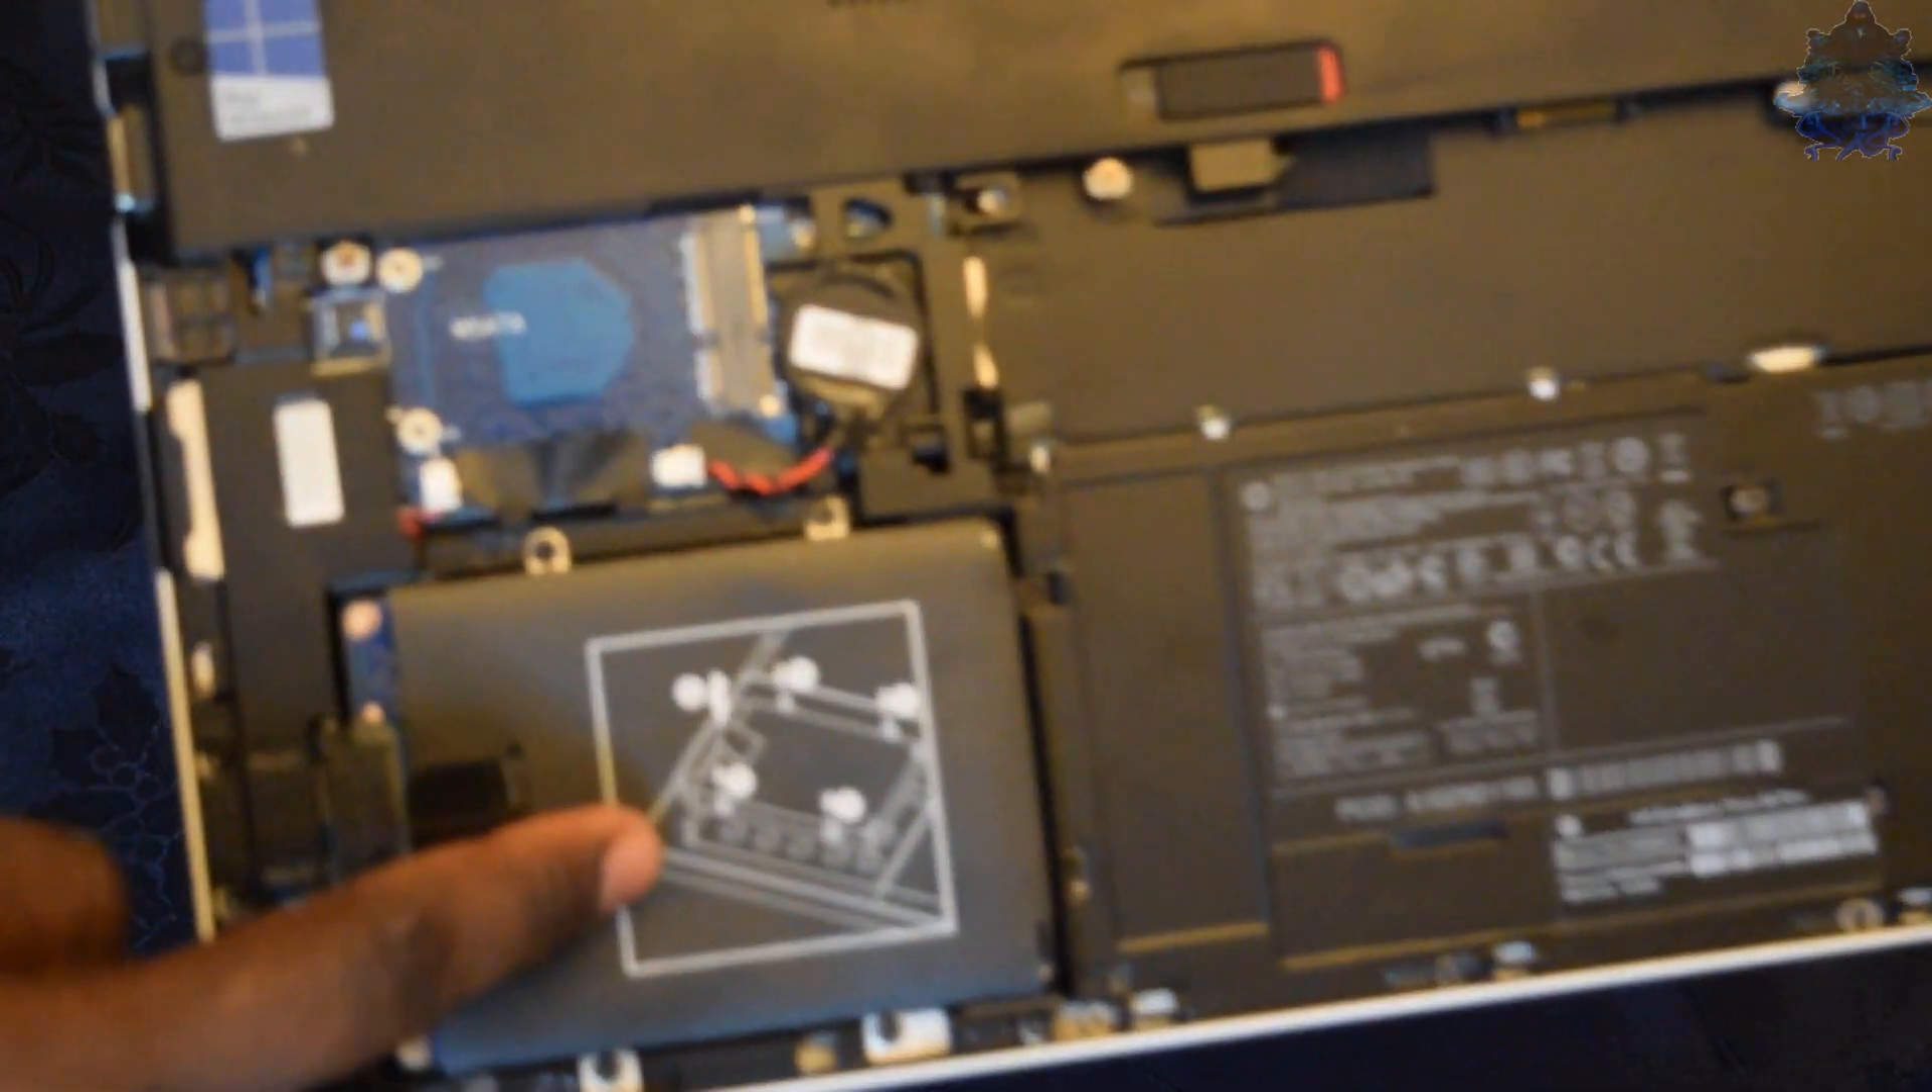Right here you will see the 500 gig hard drive already installed and right up here I'm not sure if you guys can see that.